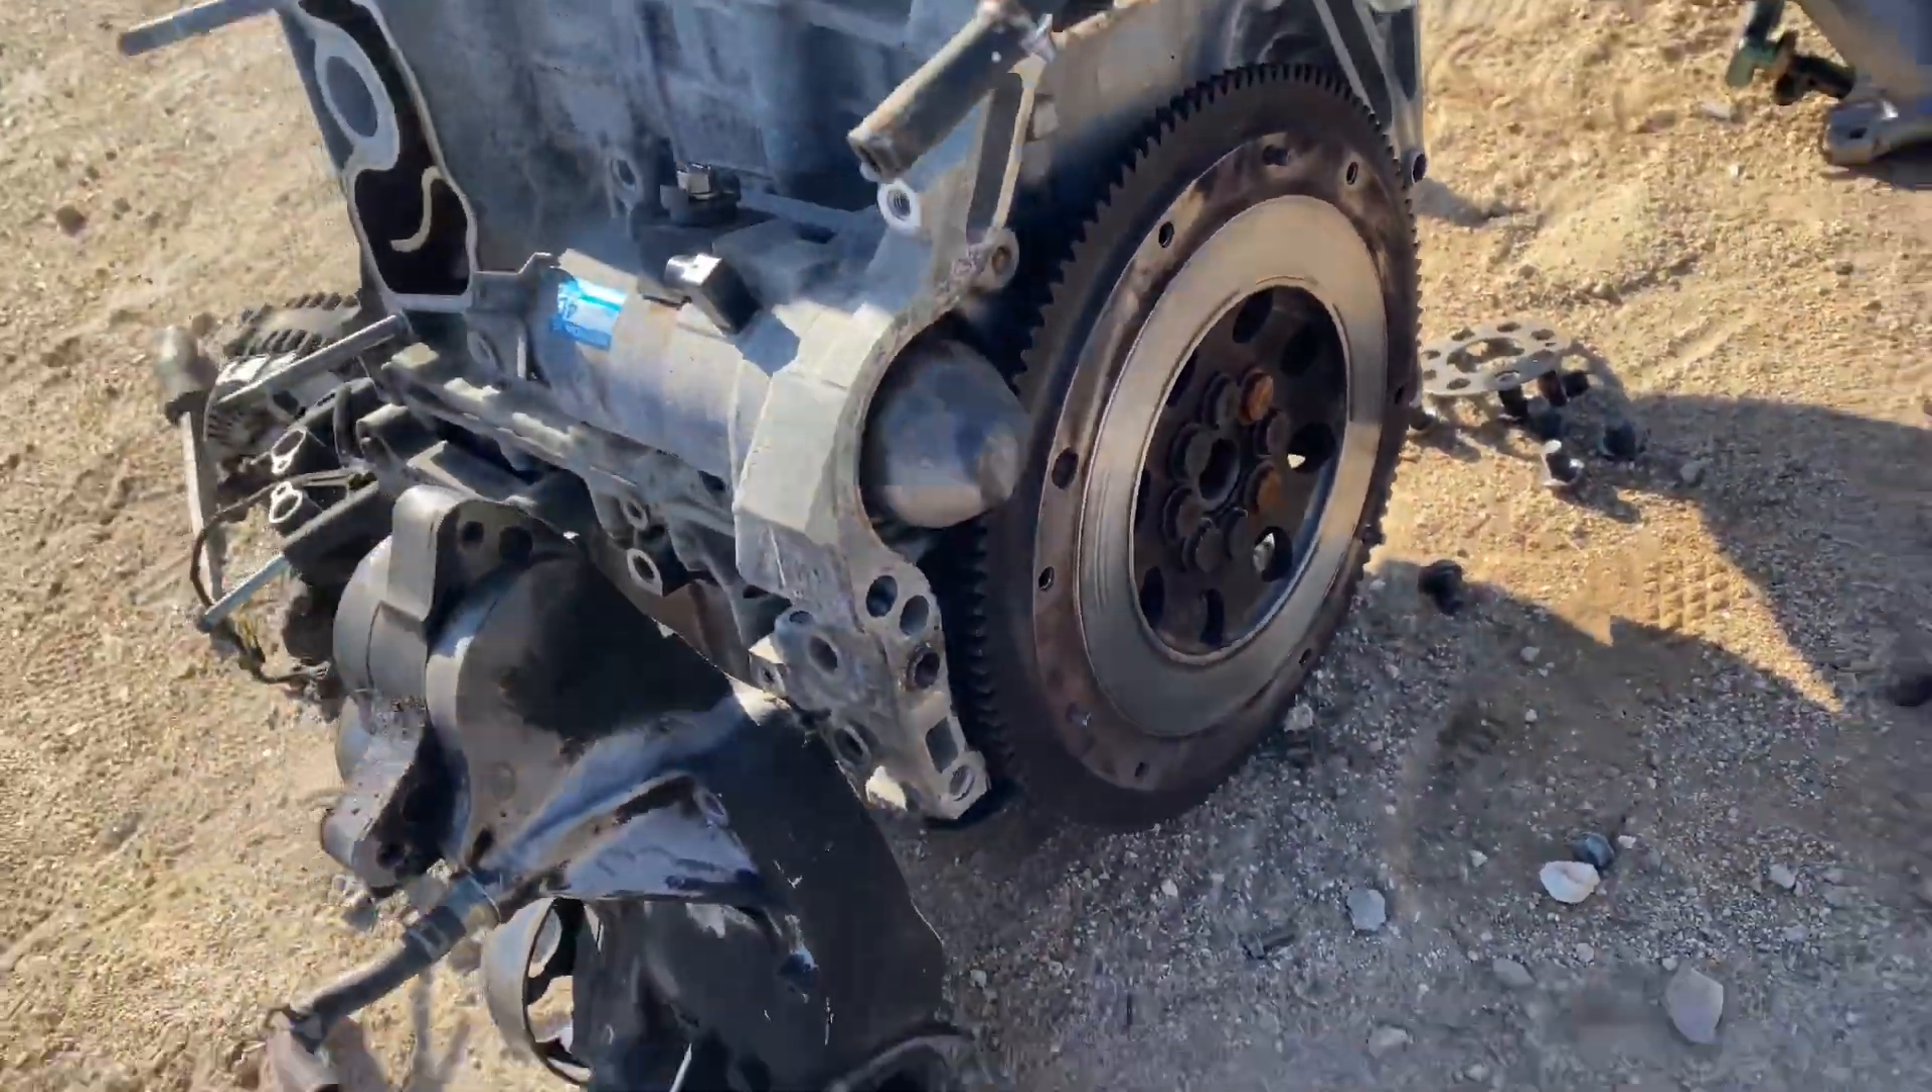I started putting the flywheel on here already about to put the clutch on real quick.